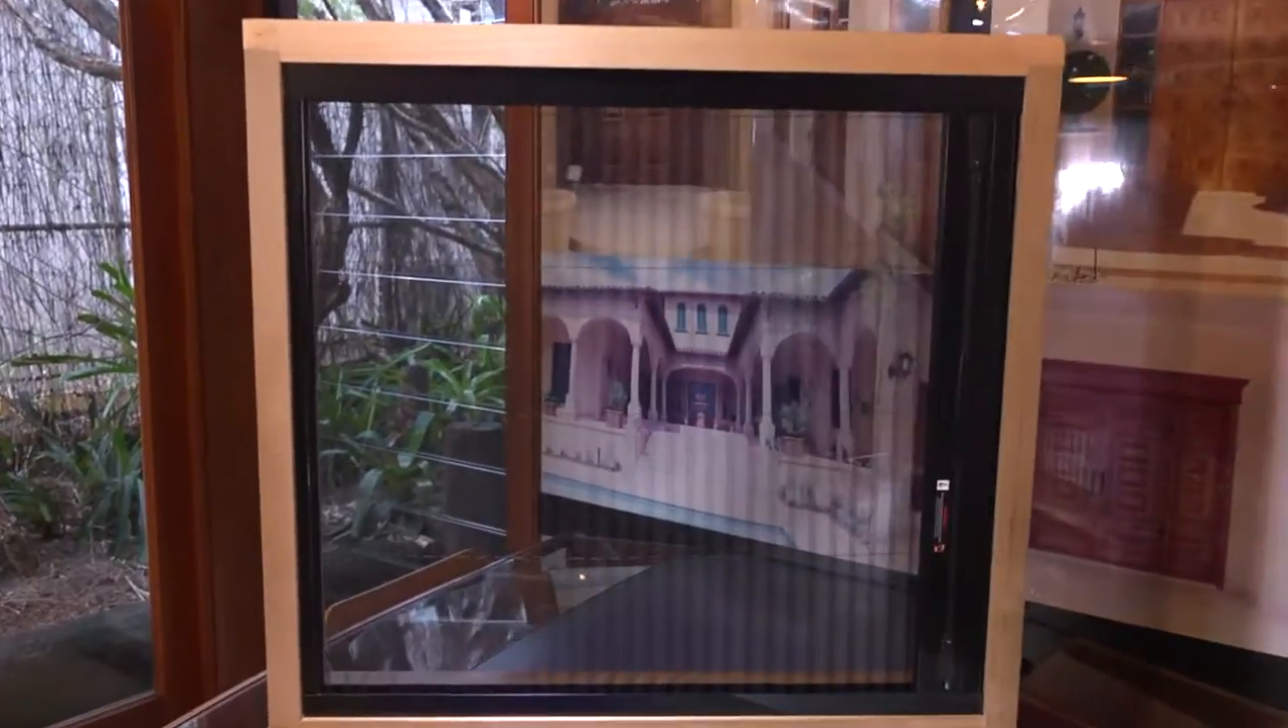Here we go. We have our completed re-threaded screen. Perfect. Looks just like new.